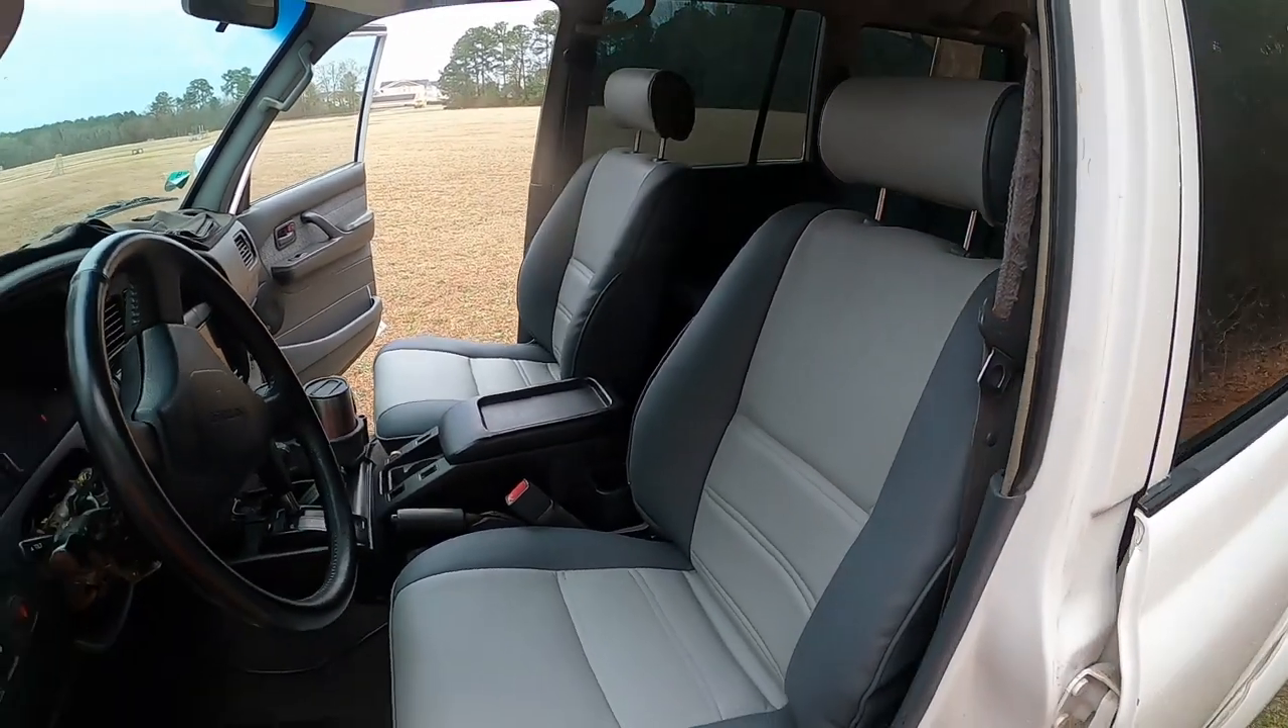I got seats reinstalled. You can see them now with the headrest.